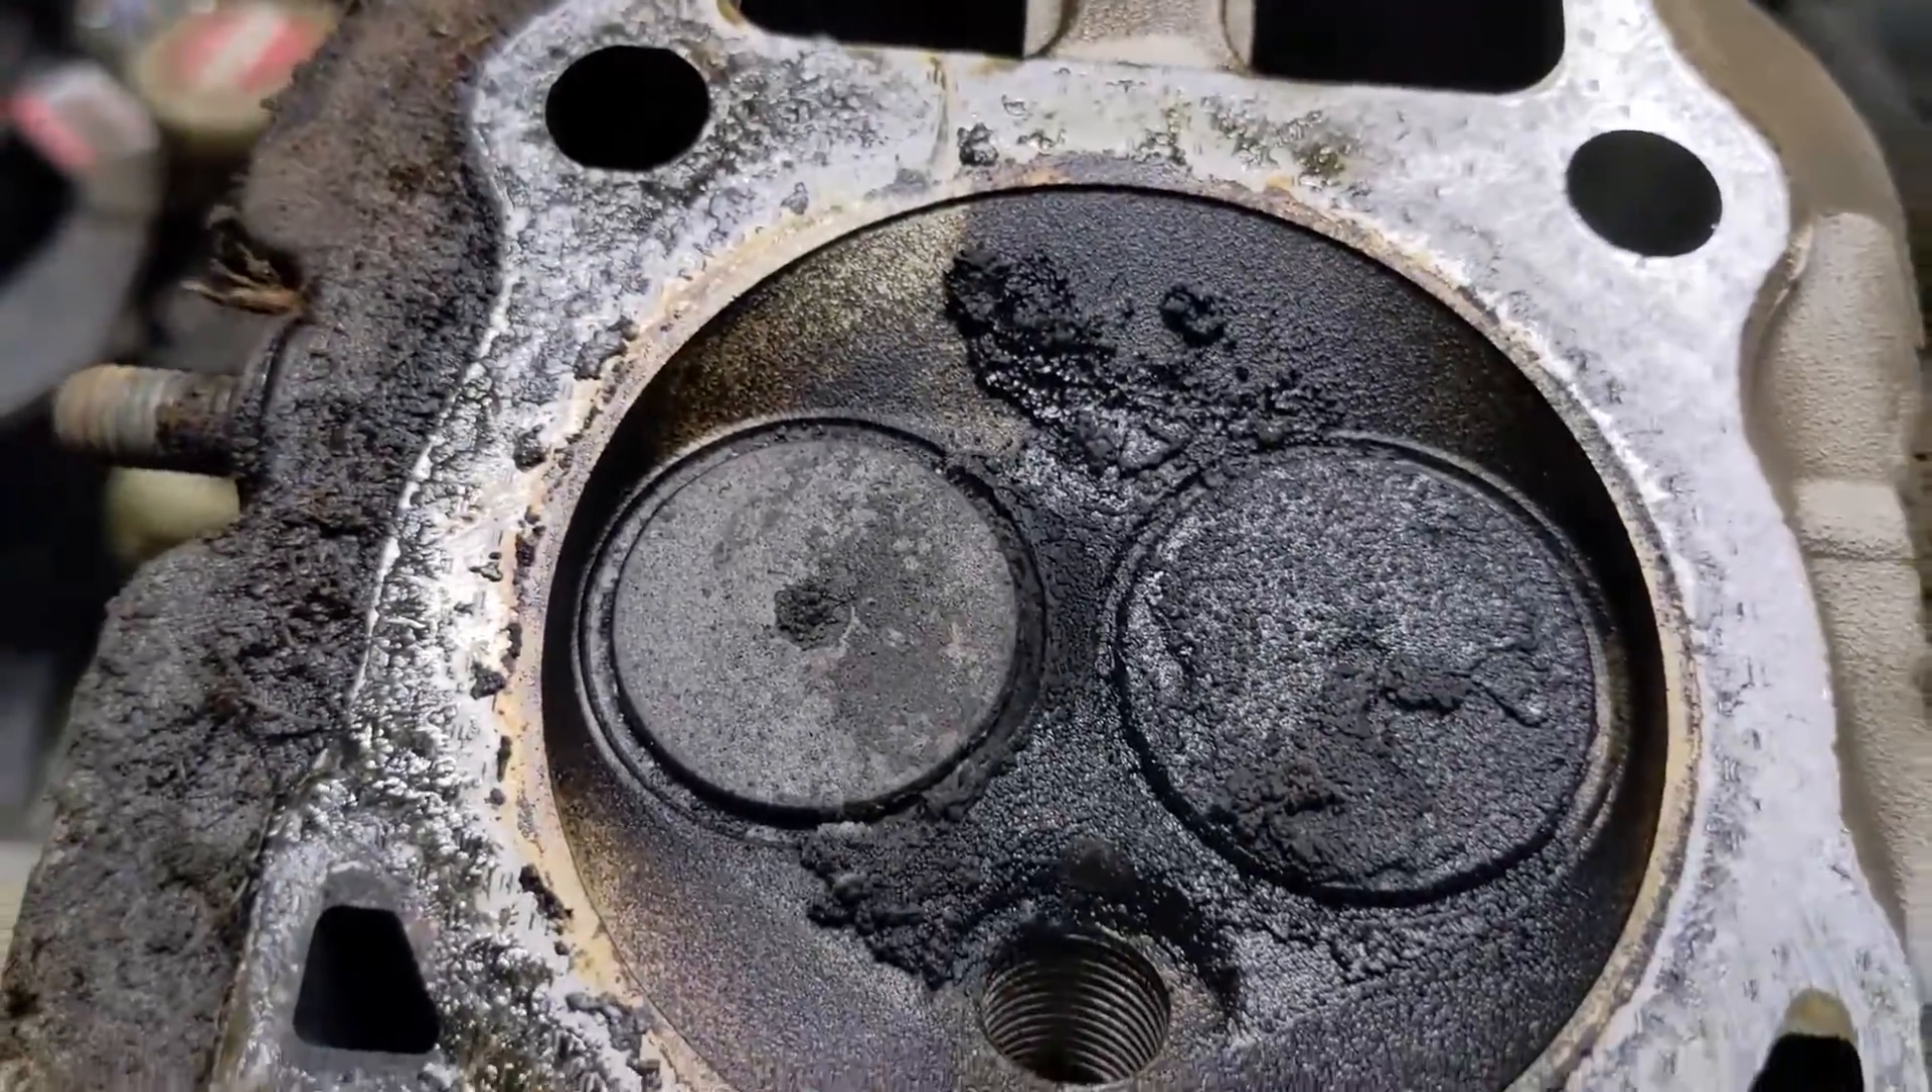But we now have our cylinder head off.